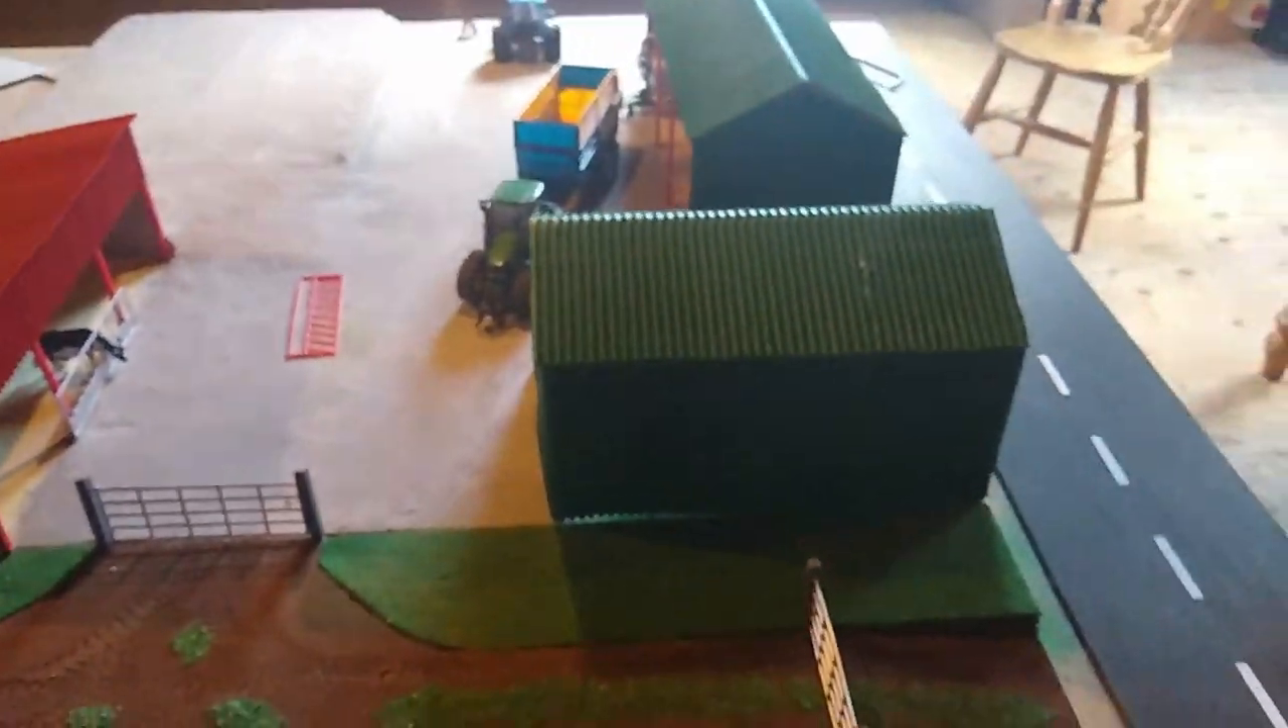I've got the two sheds in now I made them both.